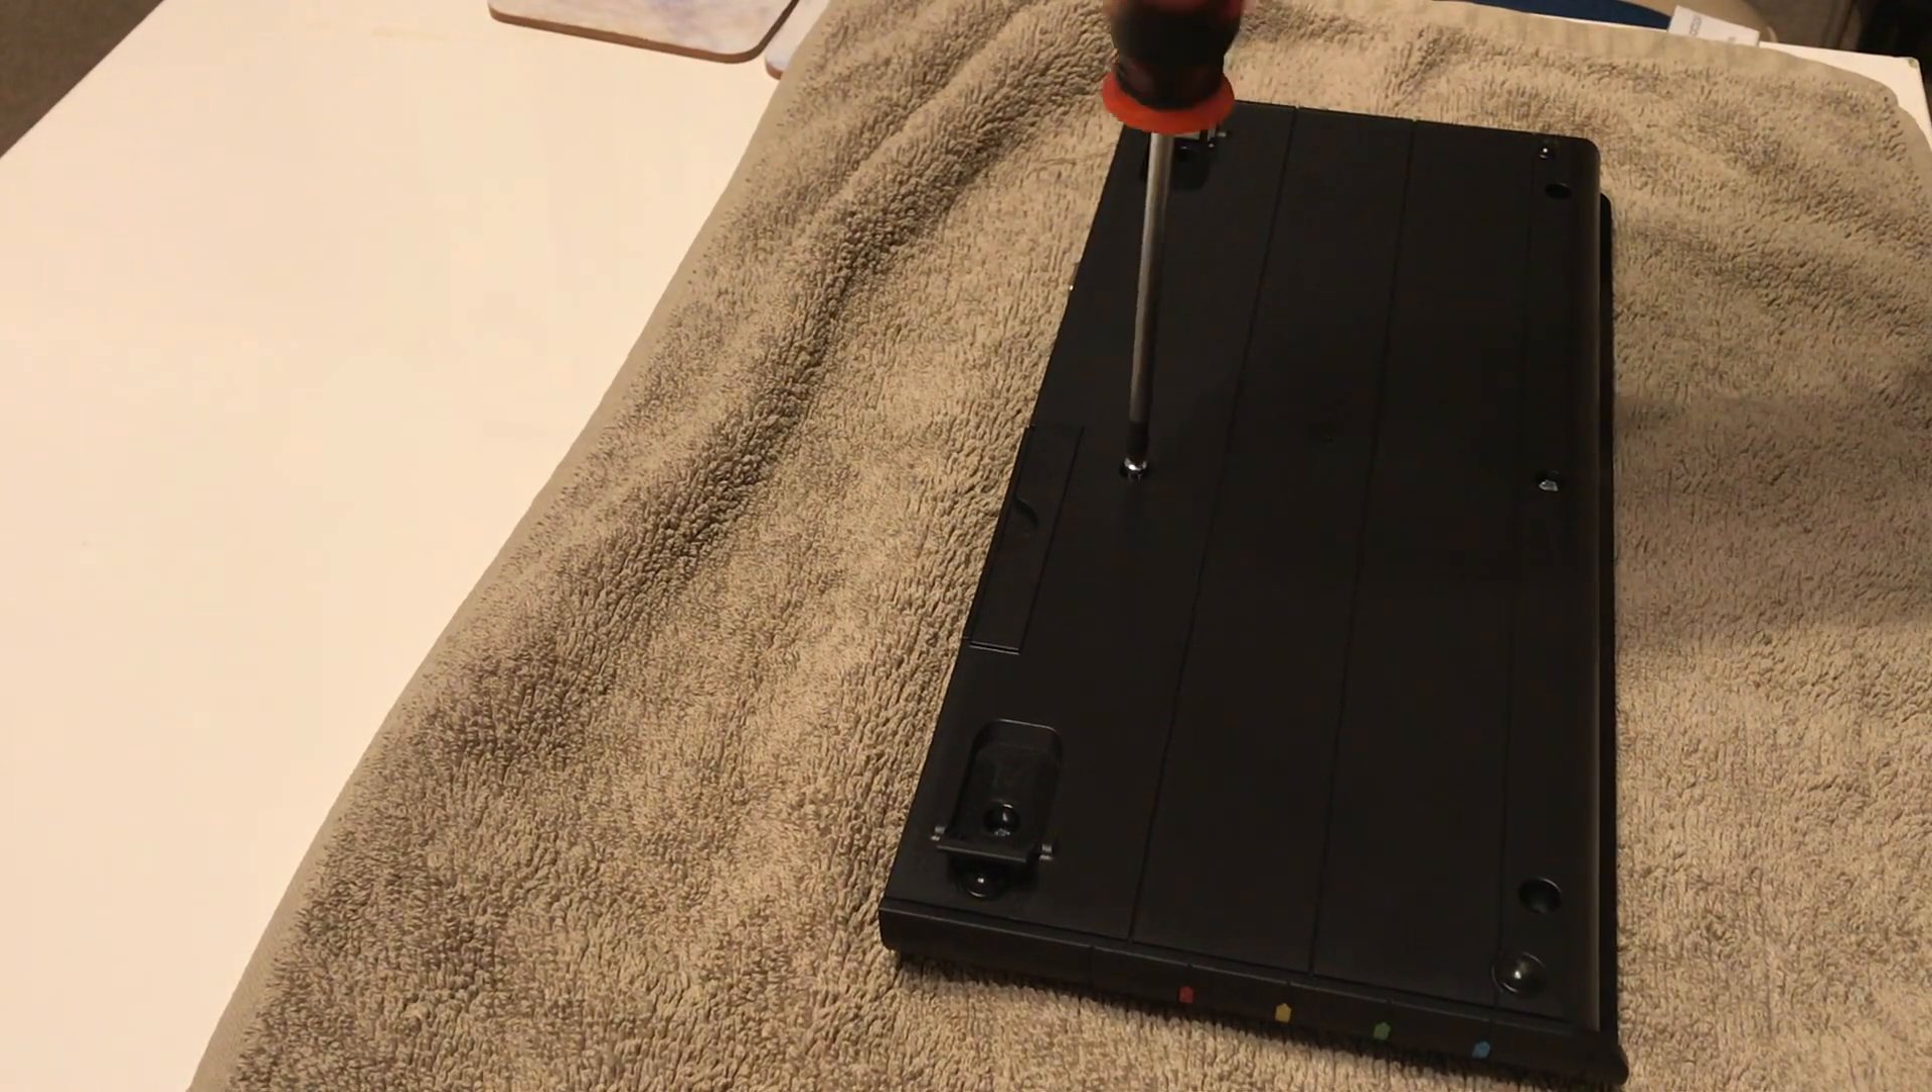We've got the case rebuilt now we're just popping the screws back in.